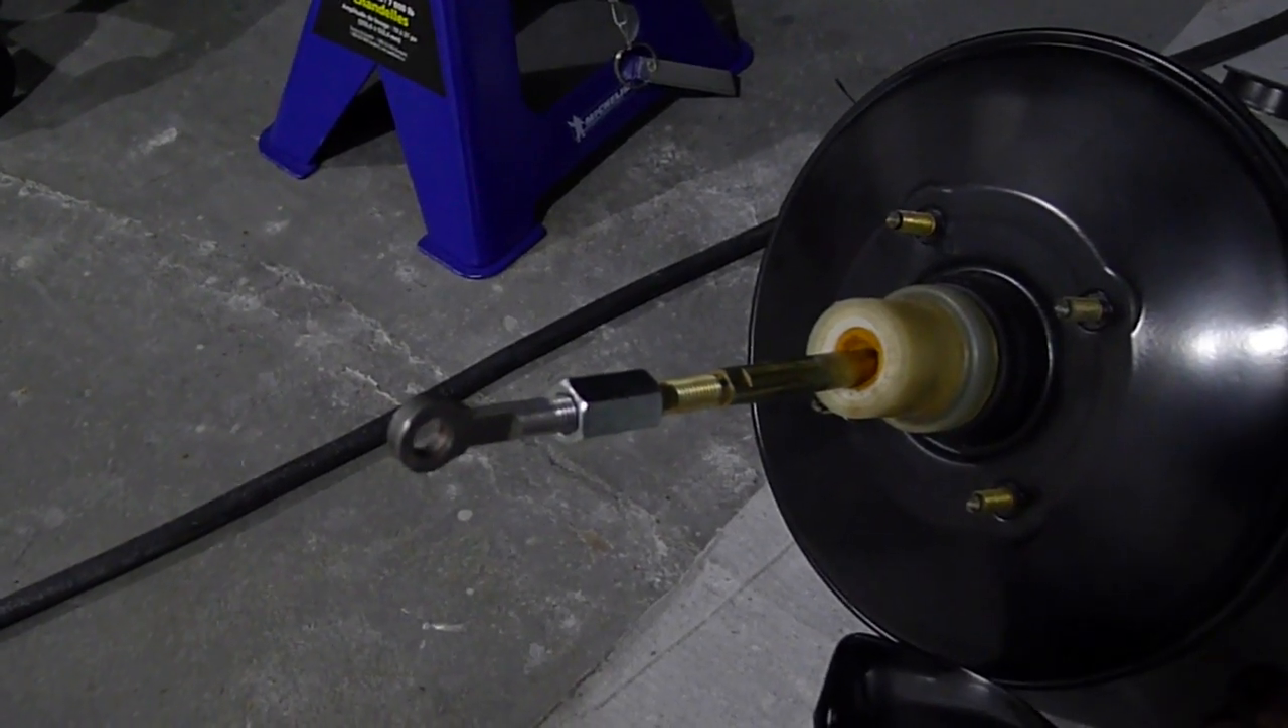So what I've done here is I've taken the old 83 GTI clevis from the old servo and I've cut it off, threaded it, kind of coupling that to the new one.